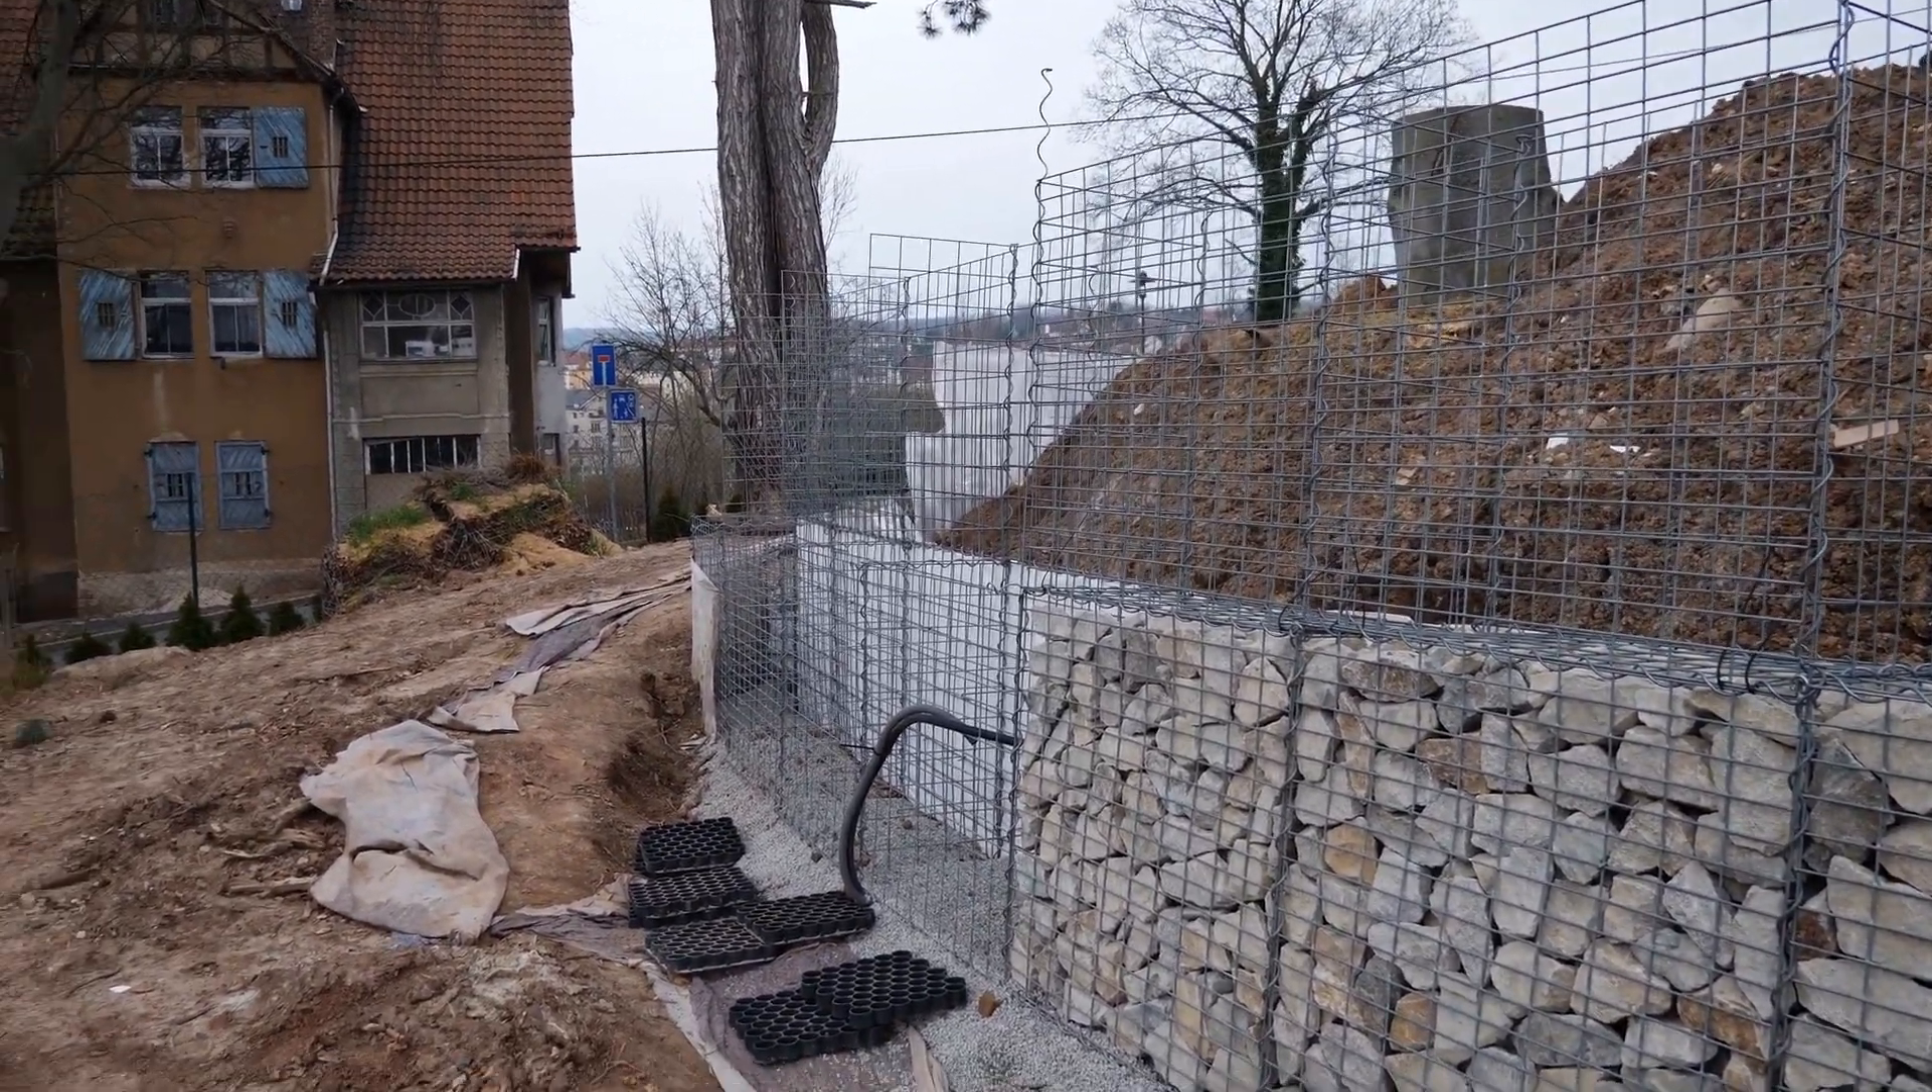As you can see, I have almost completely assembled the baskets of the second row, although the bottom row is not yet completely filled.